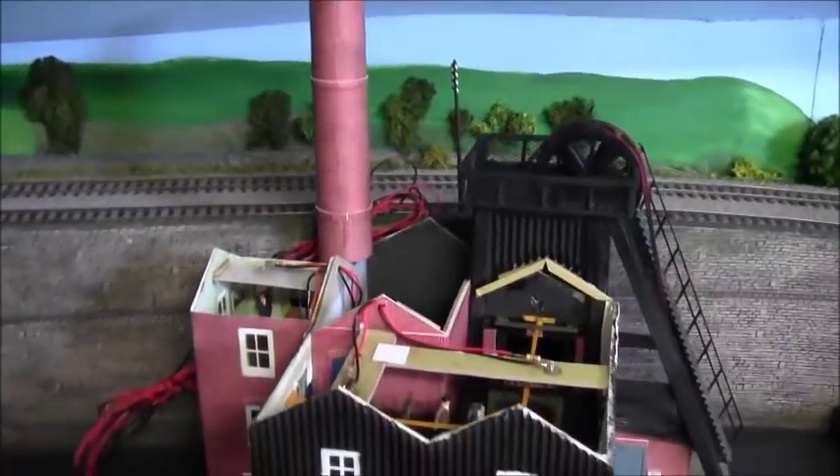Last time as you know we did all the internals and the chimney so there's only one thing left to do and that's to fit on the roofs or possibly two things to do.